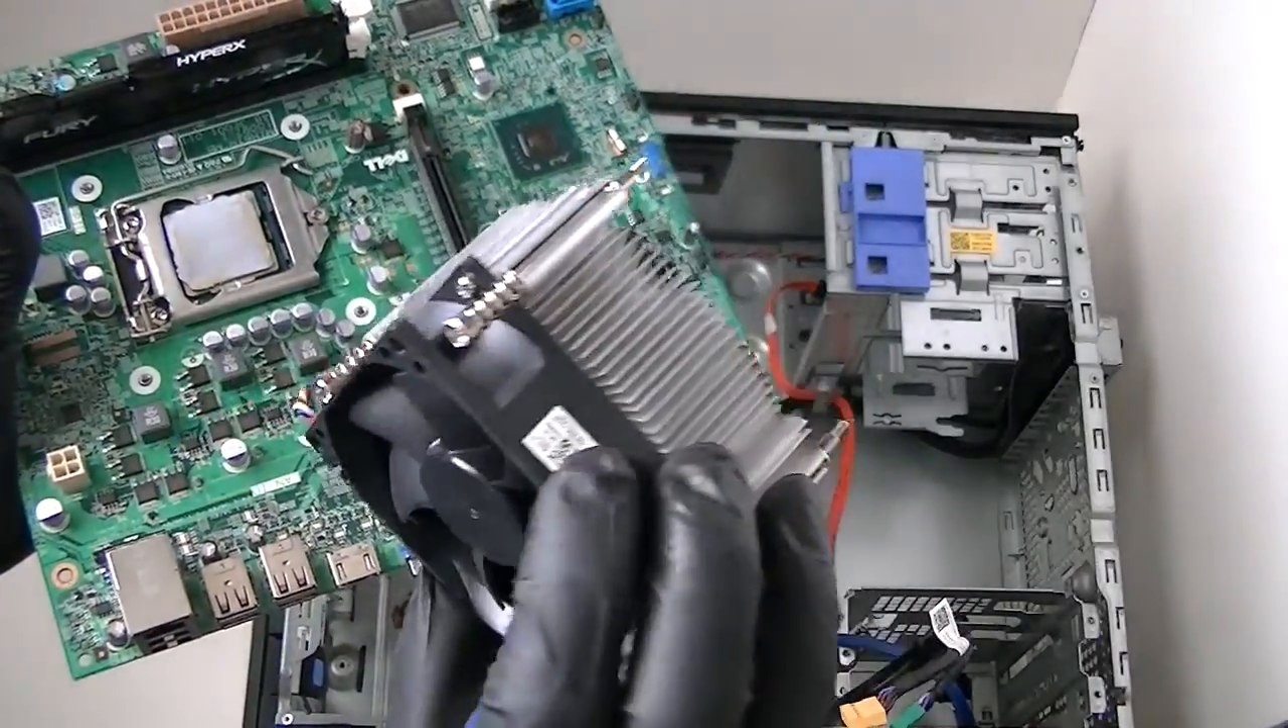So yeah, I just remove the heat sink fan.